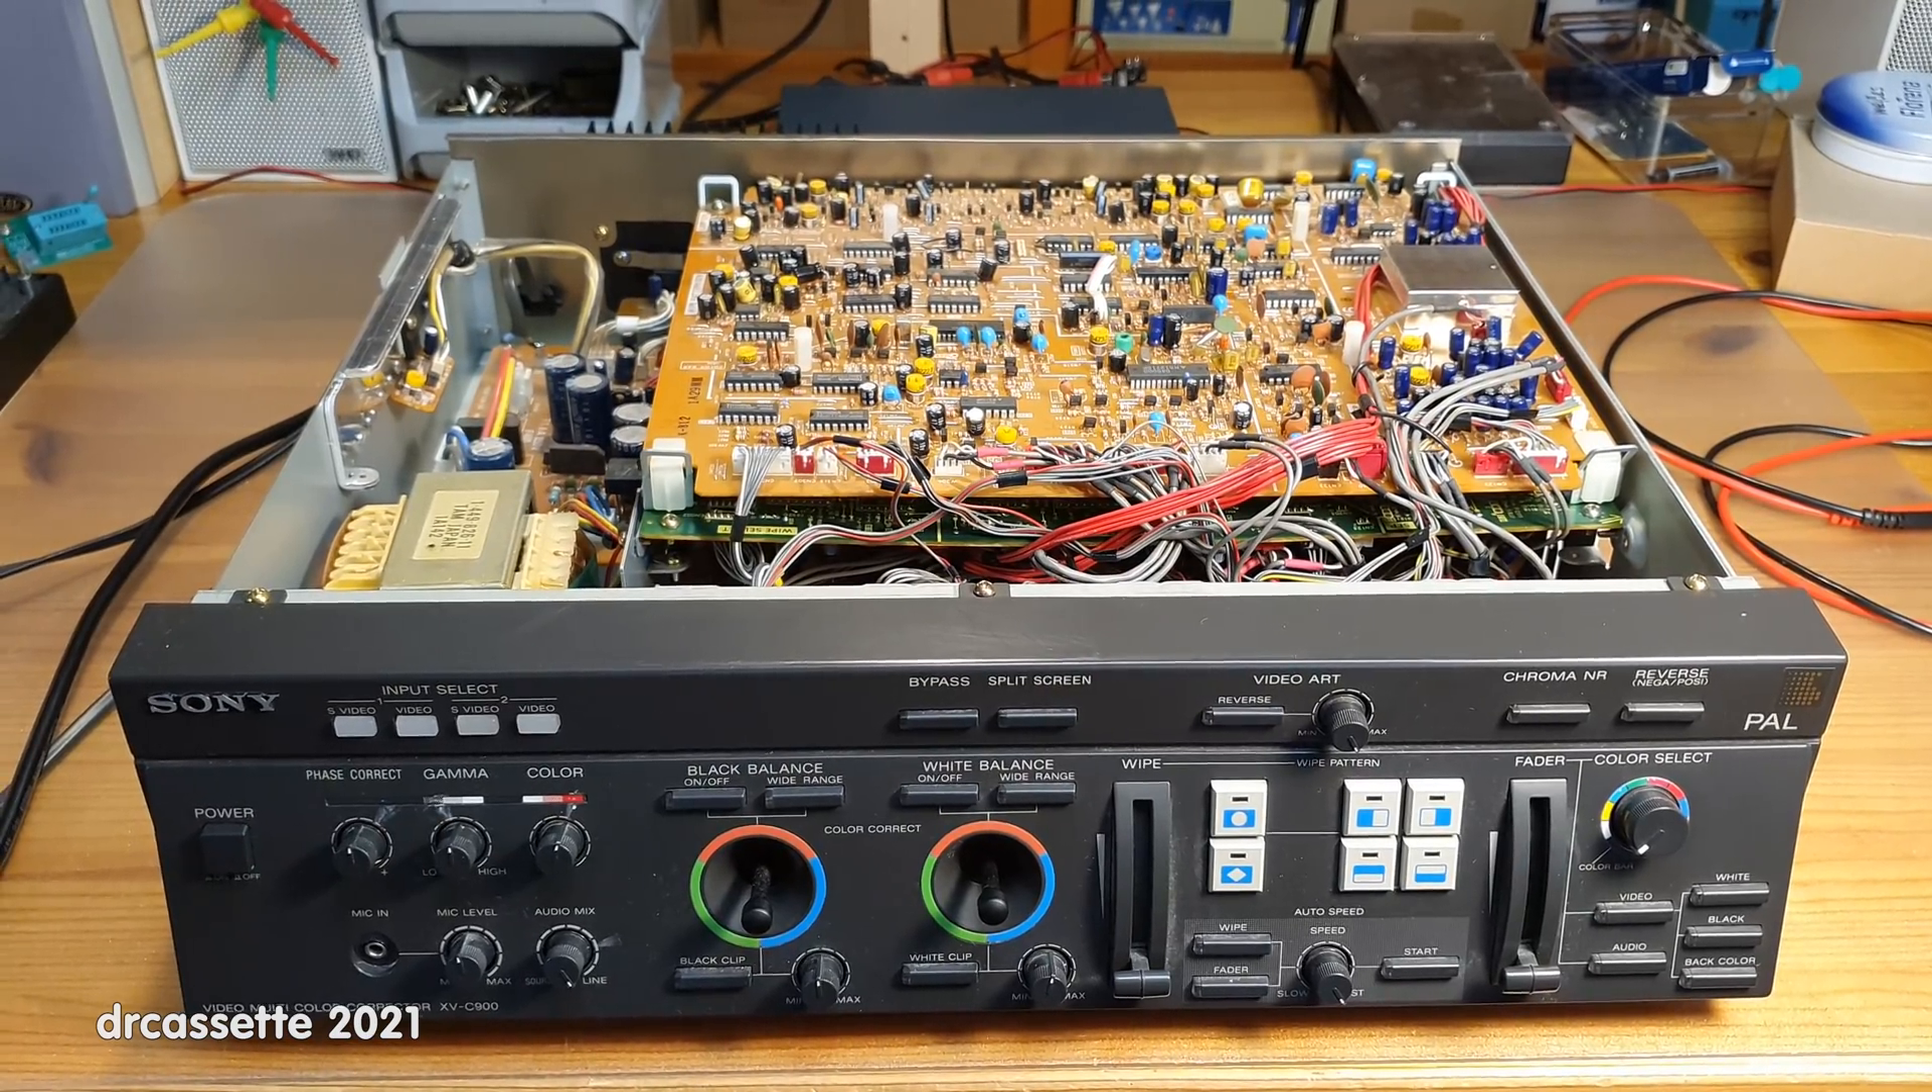The circuit boards have been reinstalled.